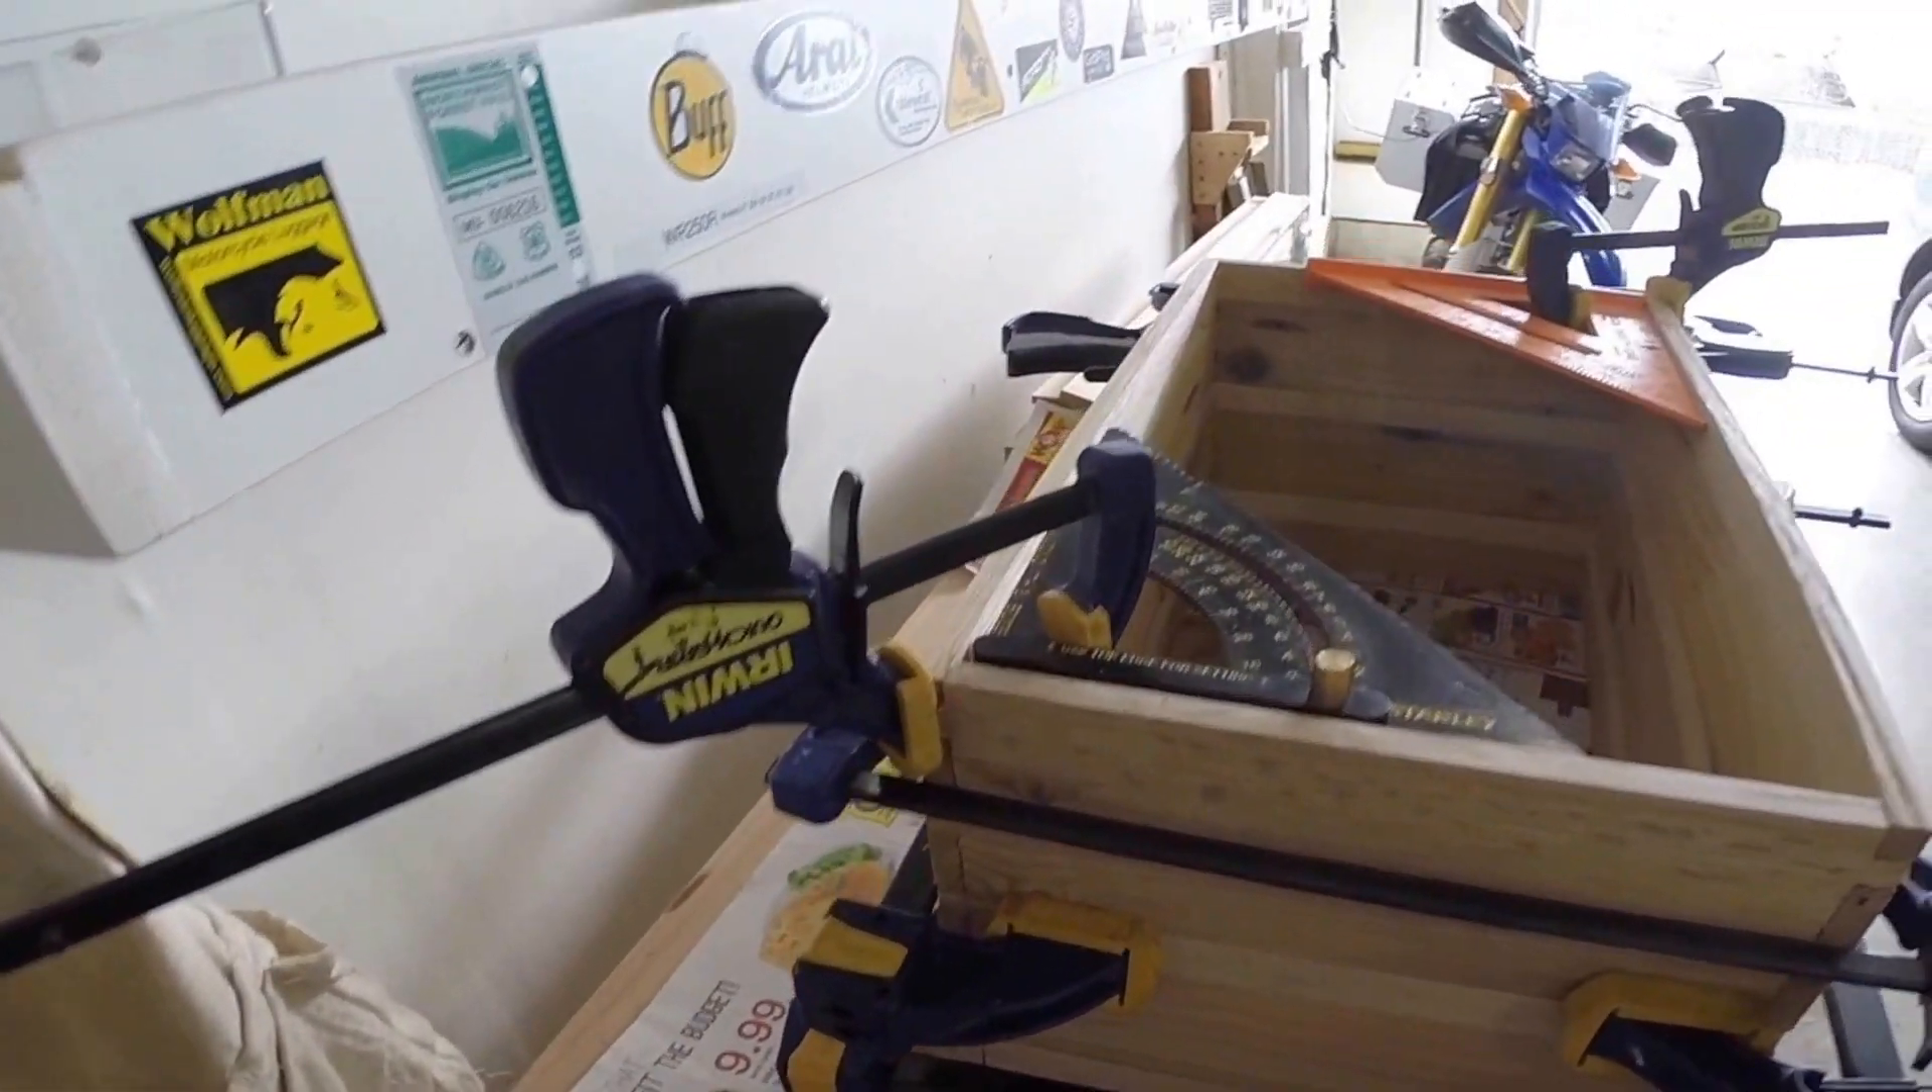So, that's the initial glue up. That big monstrosity of clamps and squares and whatnot.